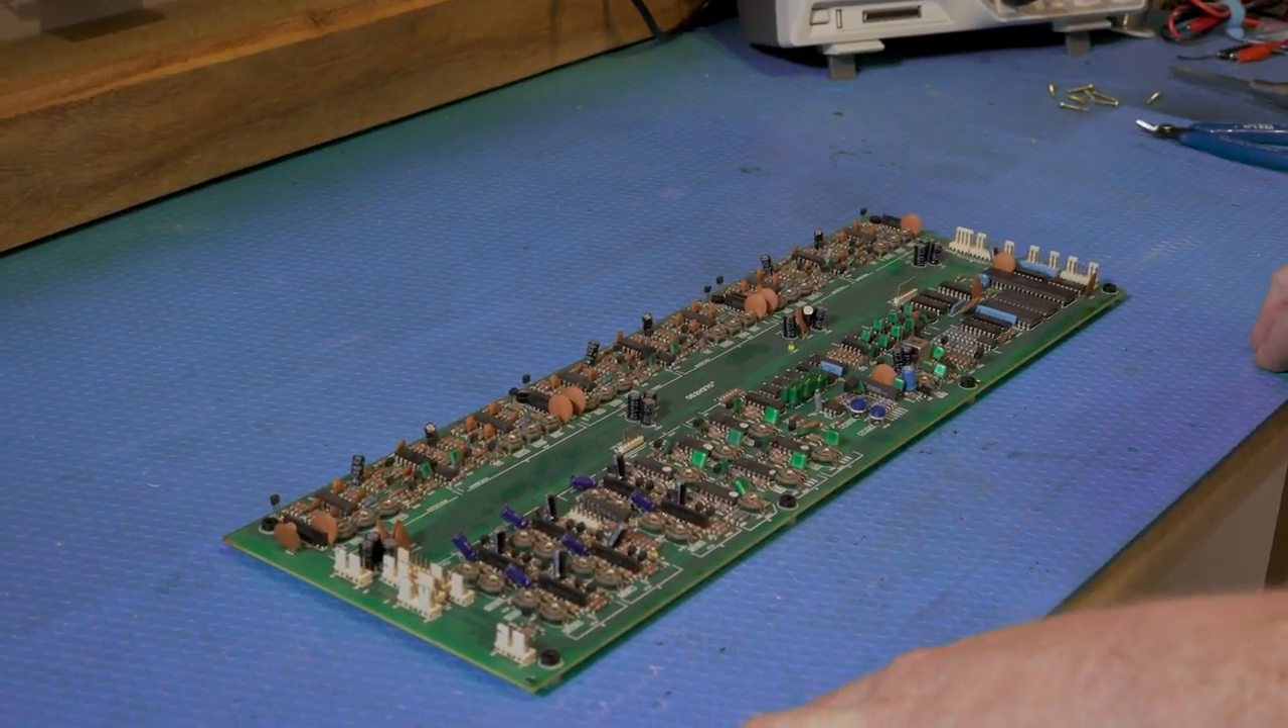All right so we've got the the voice board removed from the Juno 6 and just wanted to go over it a bit here.